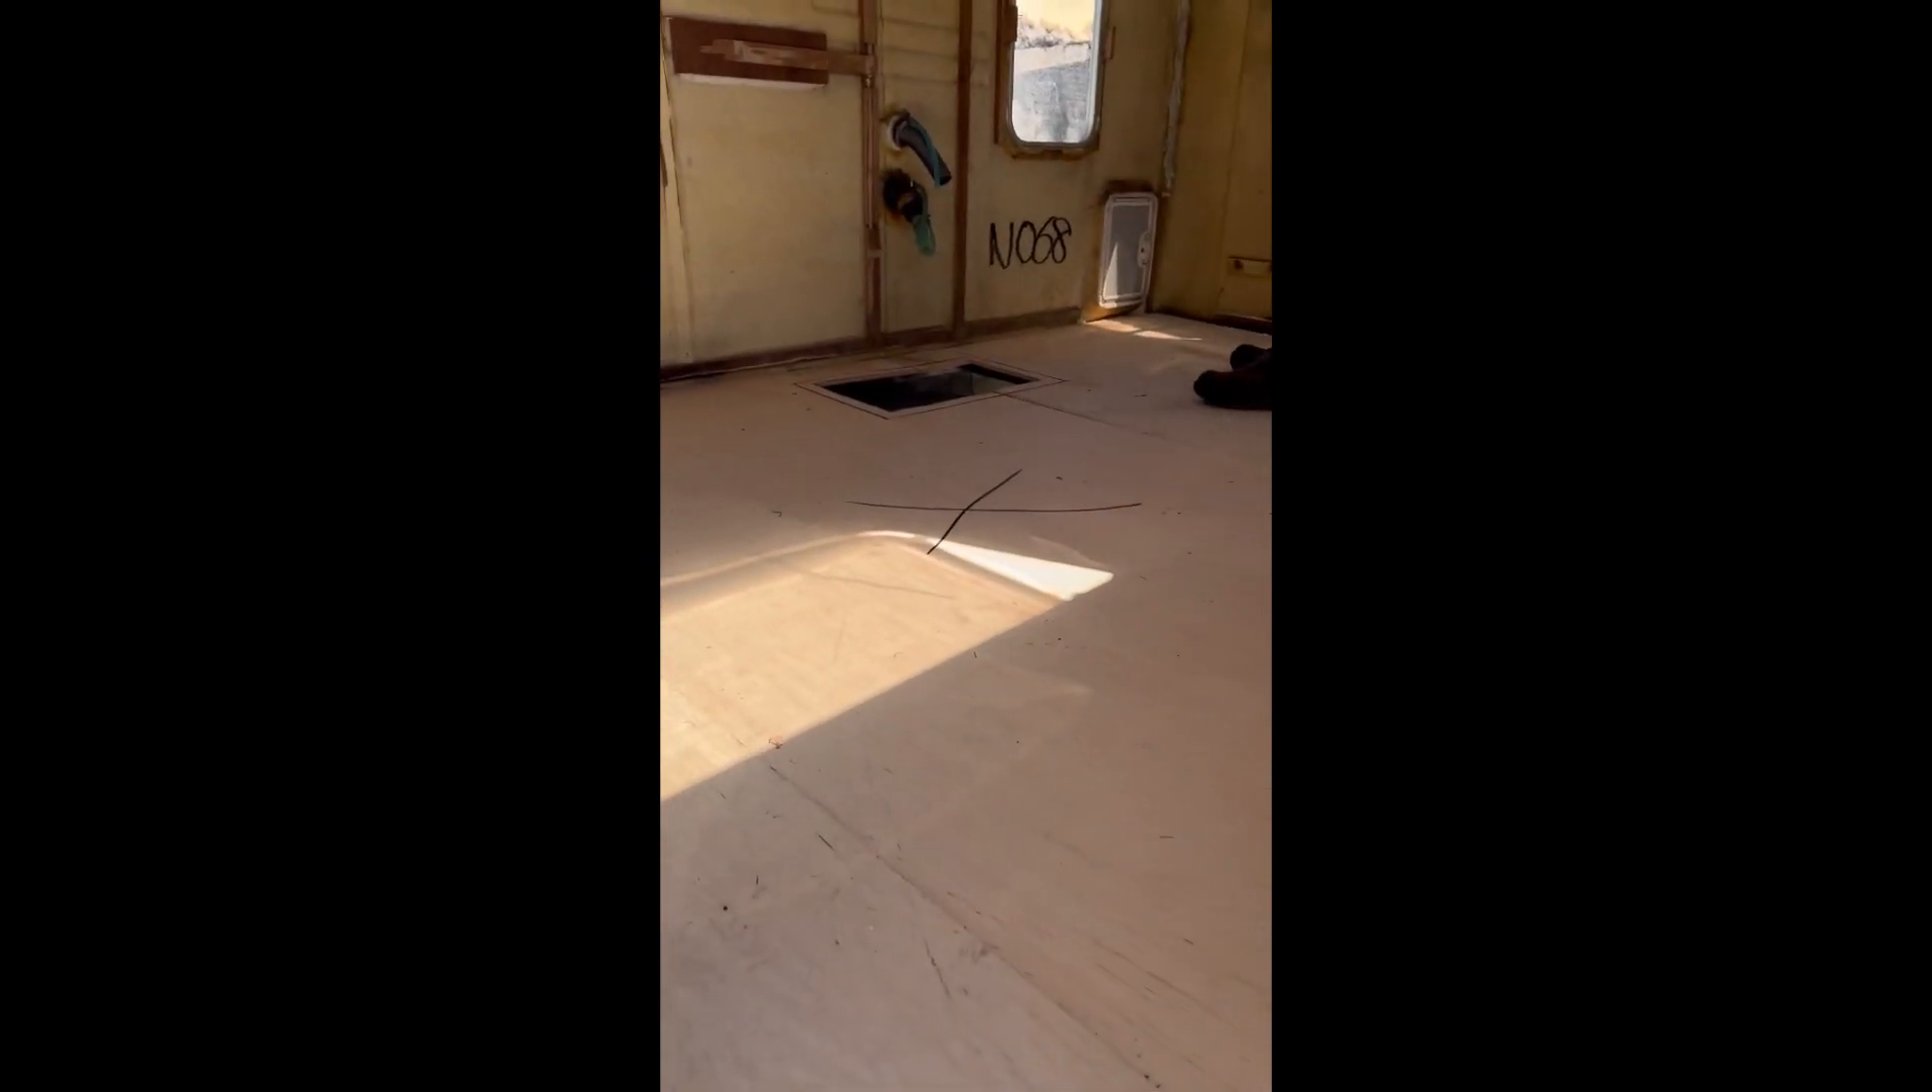So this took some time but I love to paint and I mean hello we have a floor in now like this.